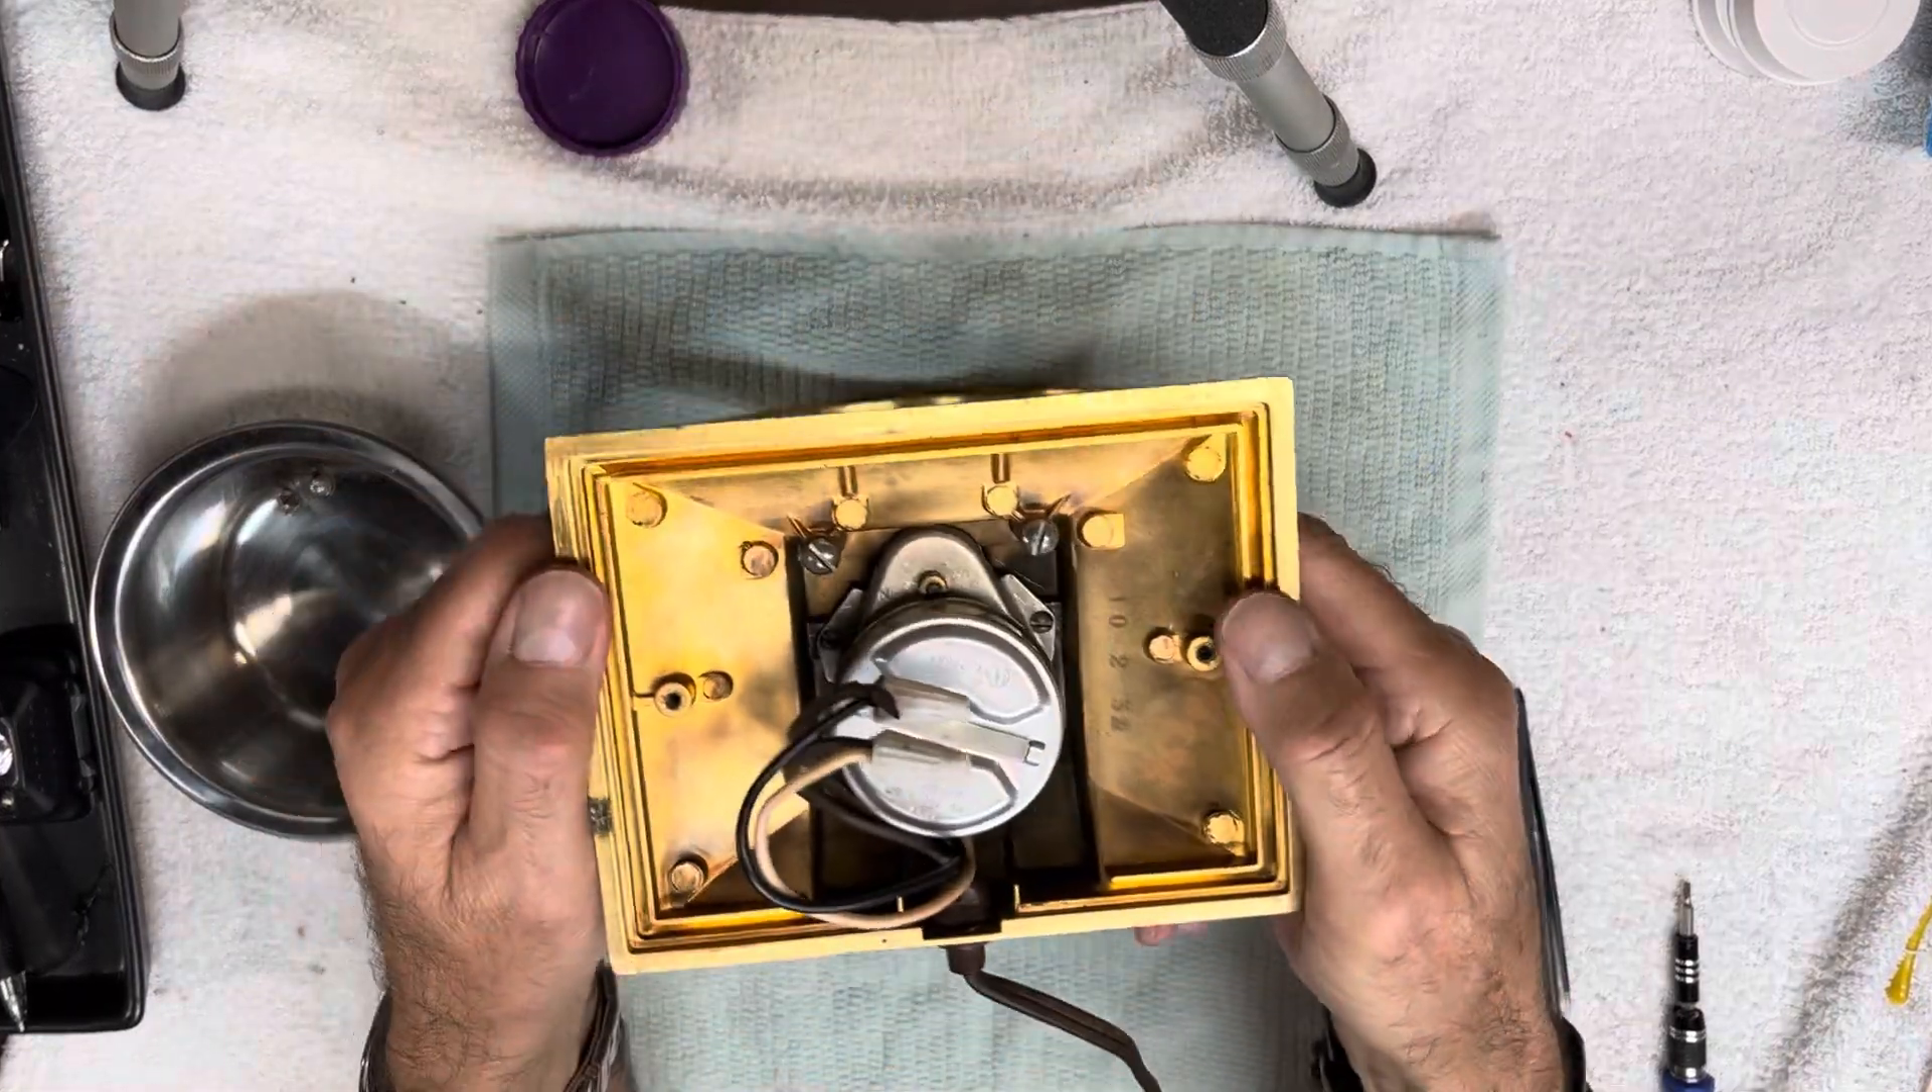I have the motor back on. it turns out you really need three hands for this.